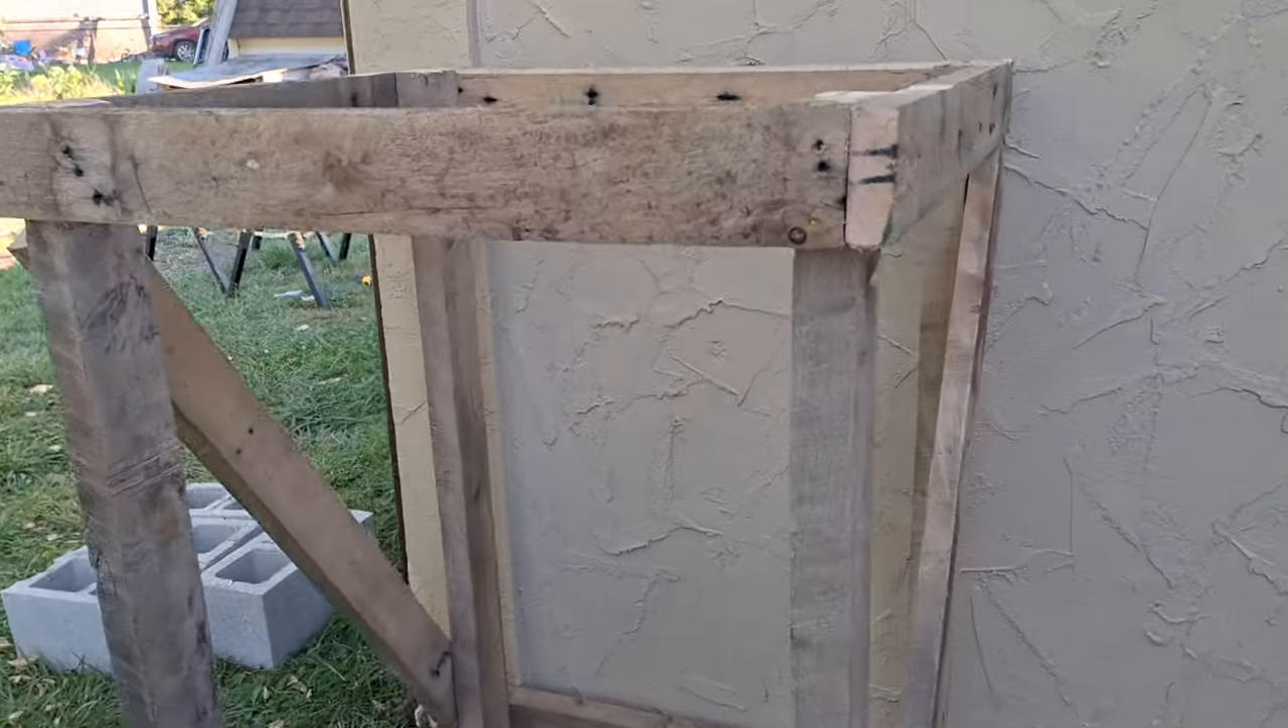We've got the cross bracing. We didn't put anything in the back.